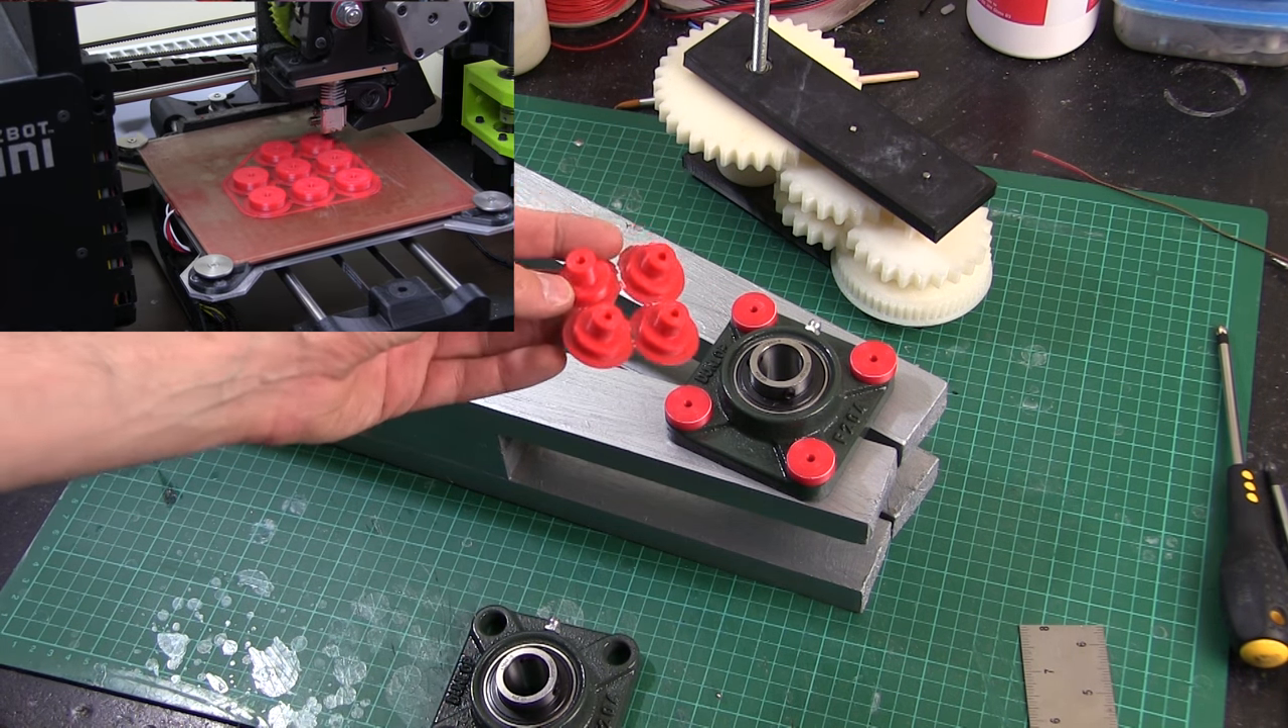So for now I've made these 3D printed inserts. They're 100 % solid in ABS. And those just fit into the four corners.